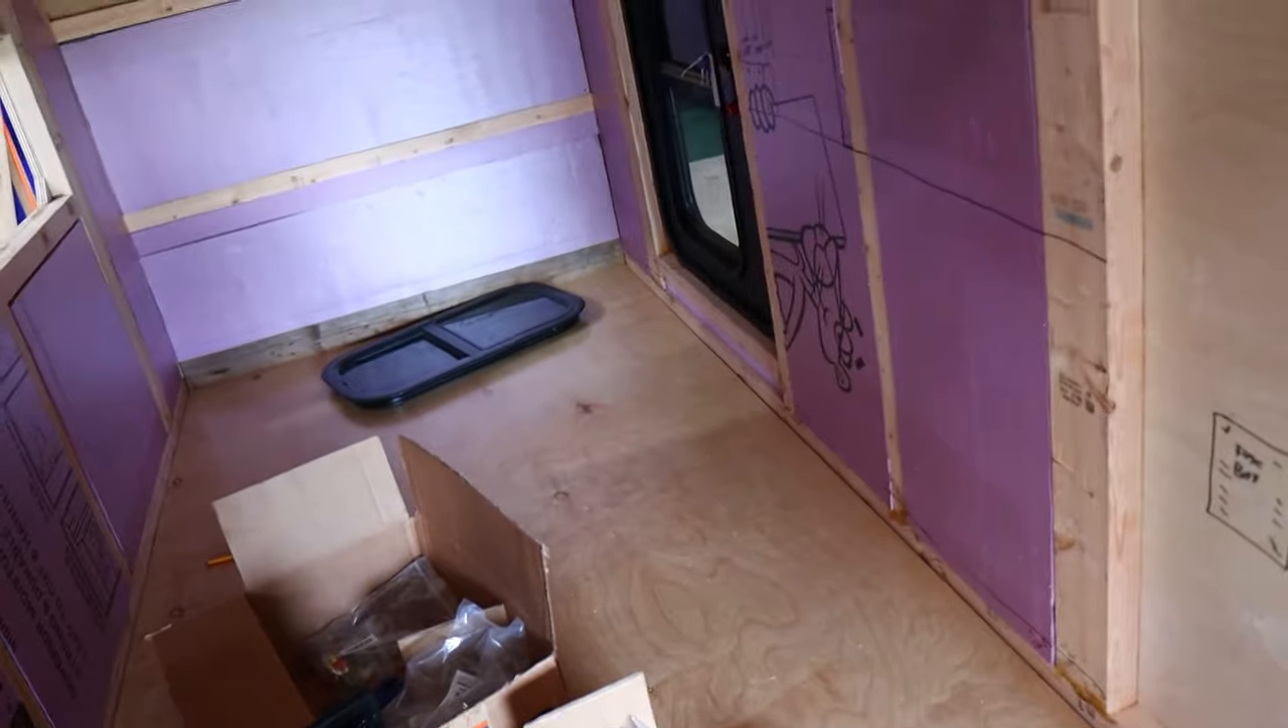I haven't got the countertop or any of the cabinets in.